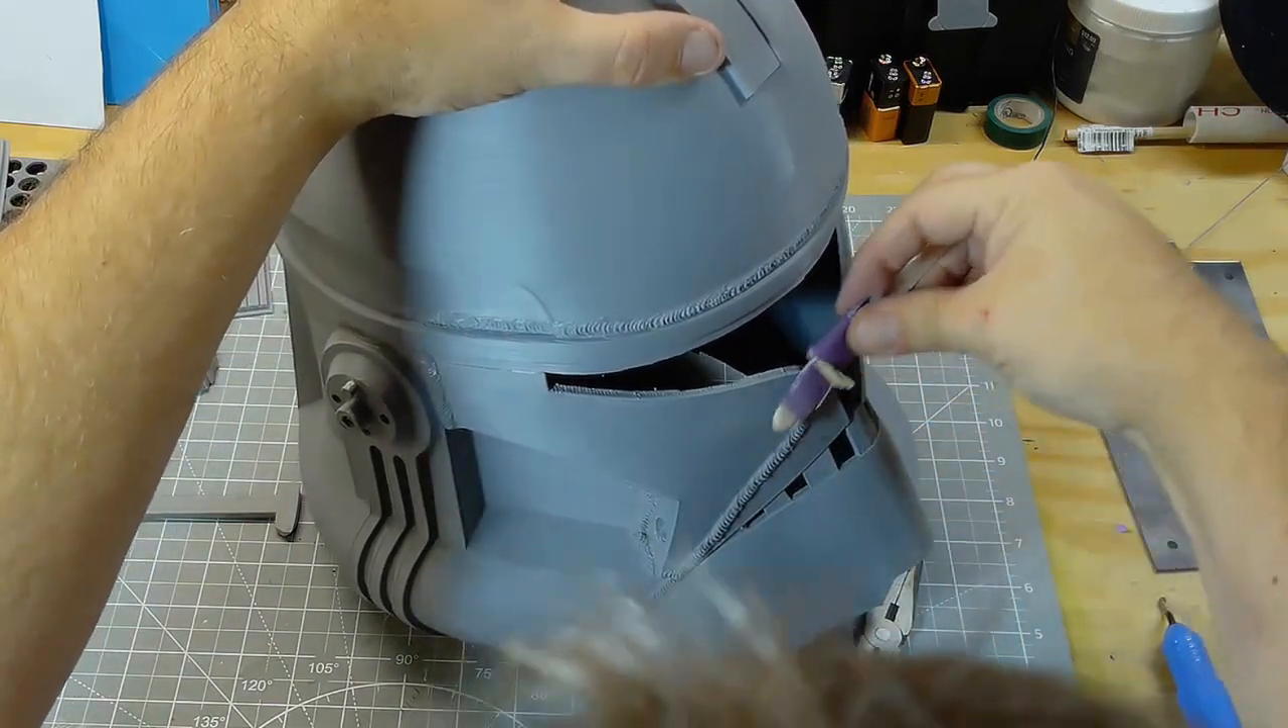So after printing in two sections I glued the dome onto the top of the helmet.